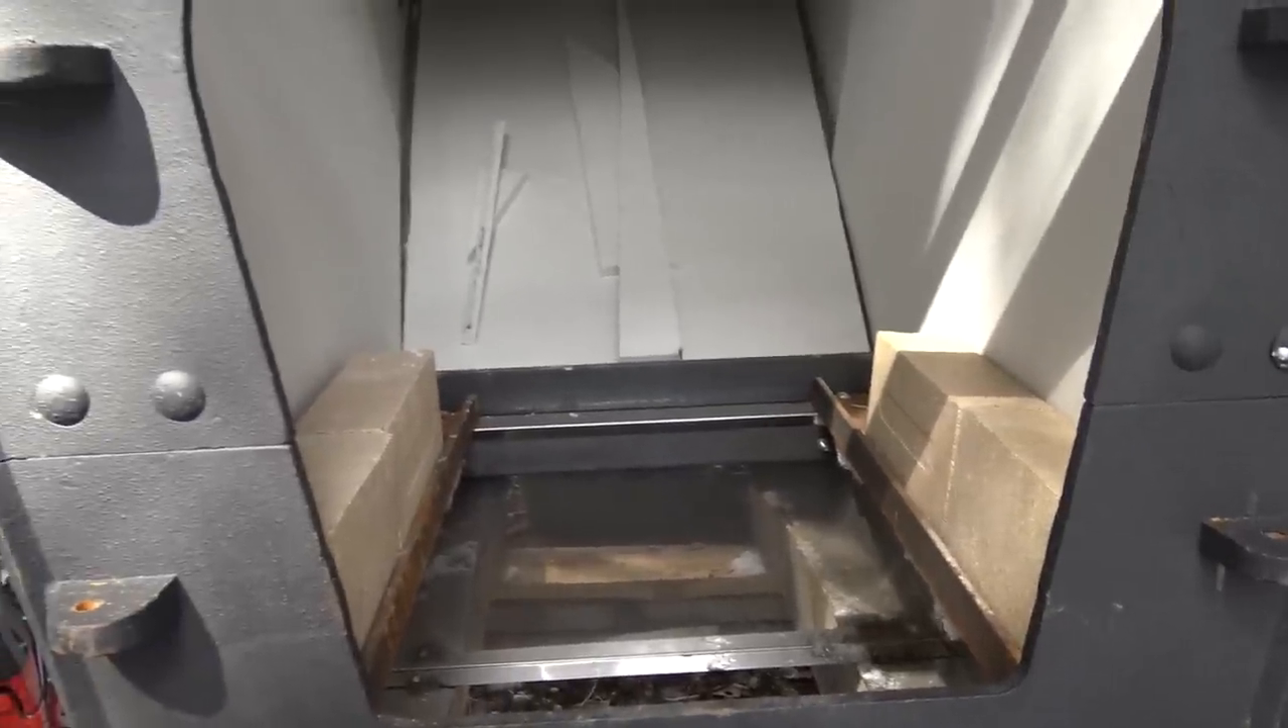So we're looking in the front door here now and you can see I started to dry lay some of these bricks and I'm going to dry lay them to make sure they all fit.